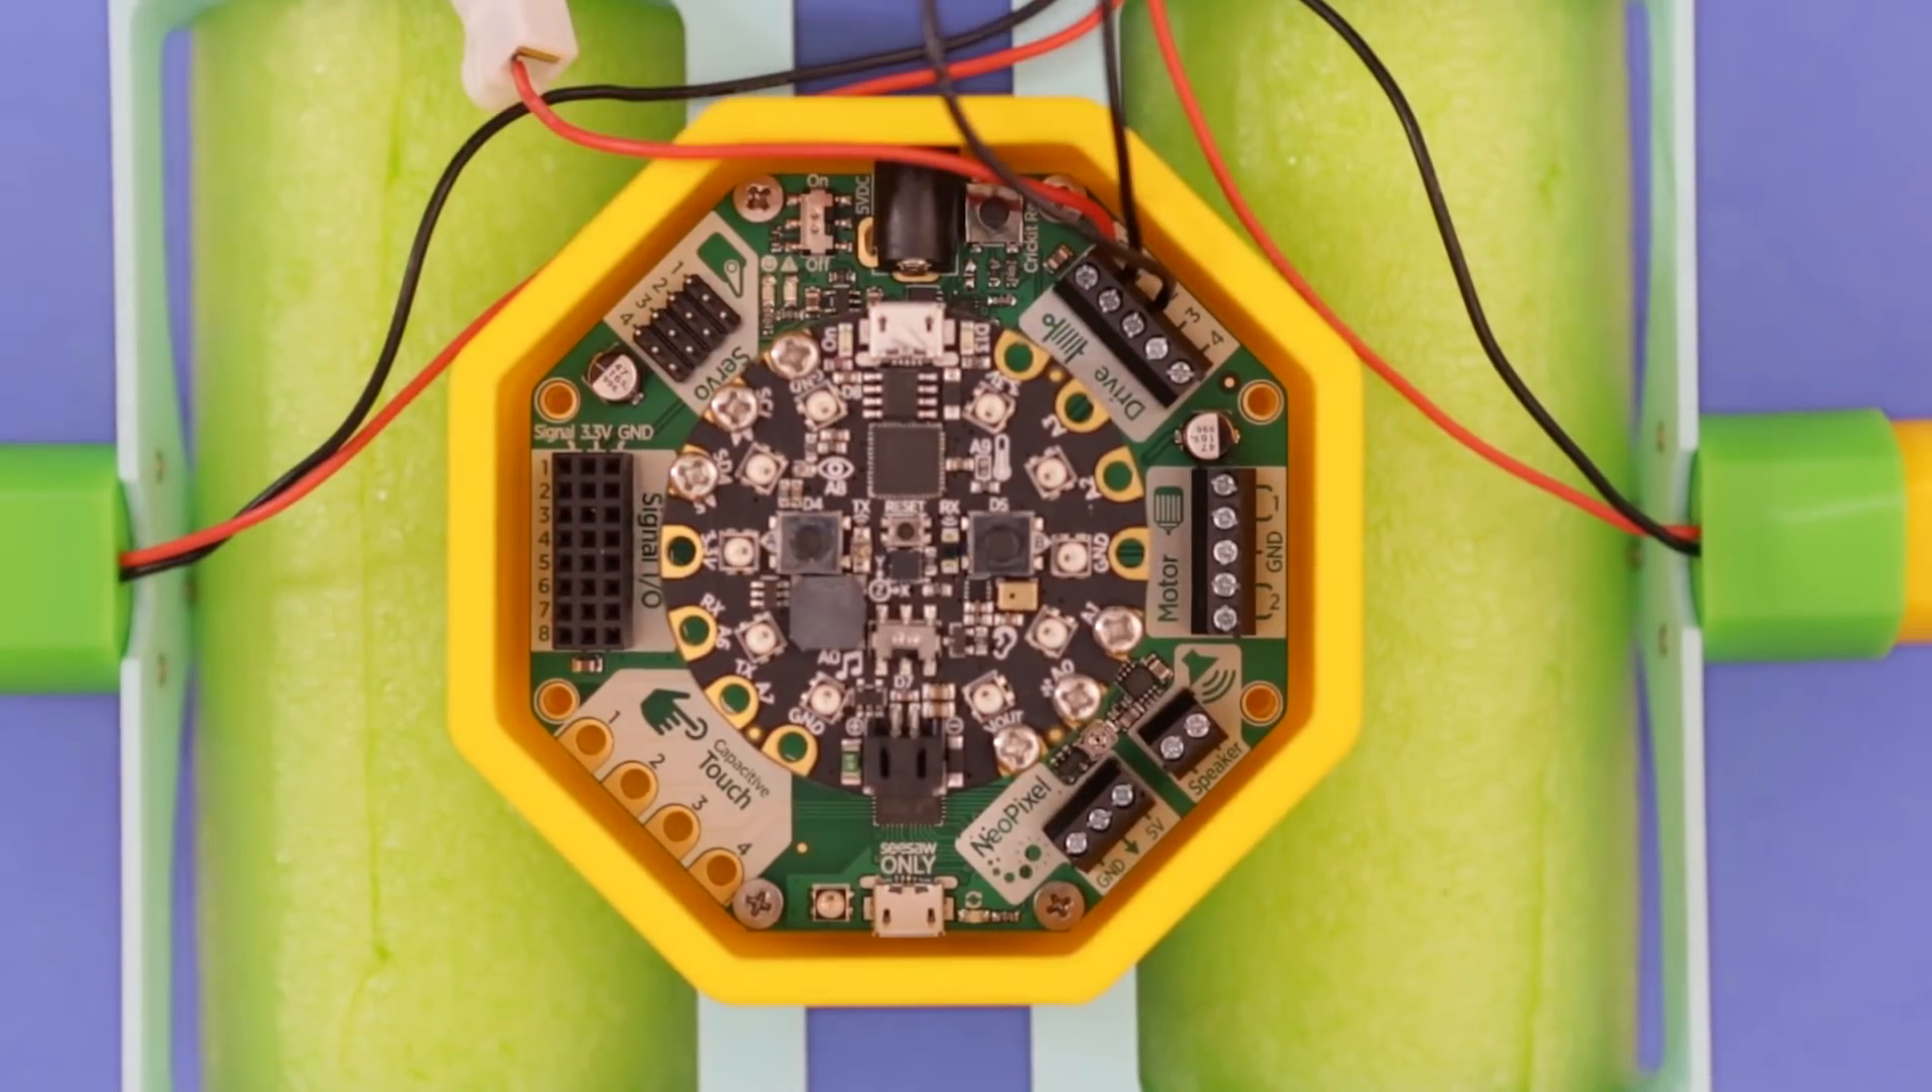The wires are inserted into the screw block terminals with plenty of room in the enclosure for excess wires.